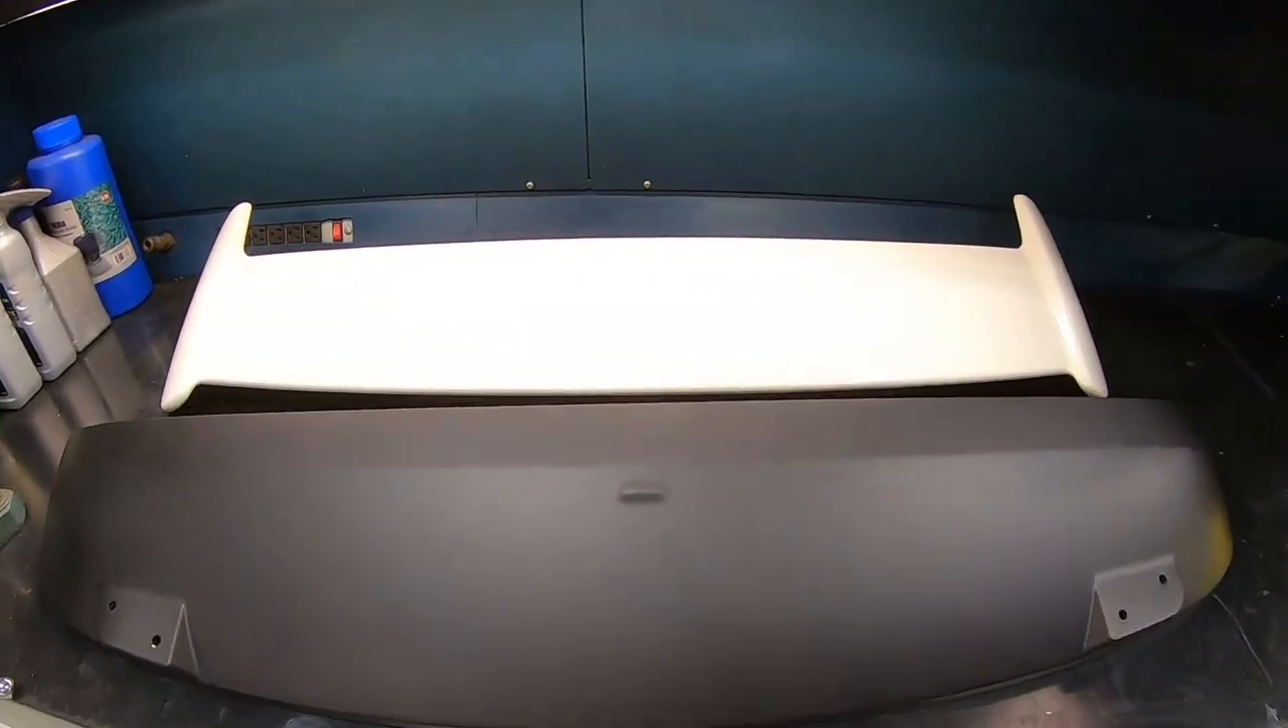Very, very OEM -like finish and we already got our wings nice and polished. All we have to do, put them back together and get it back on the car.